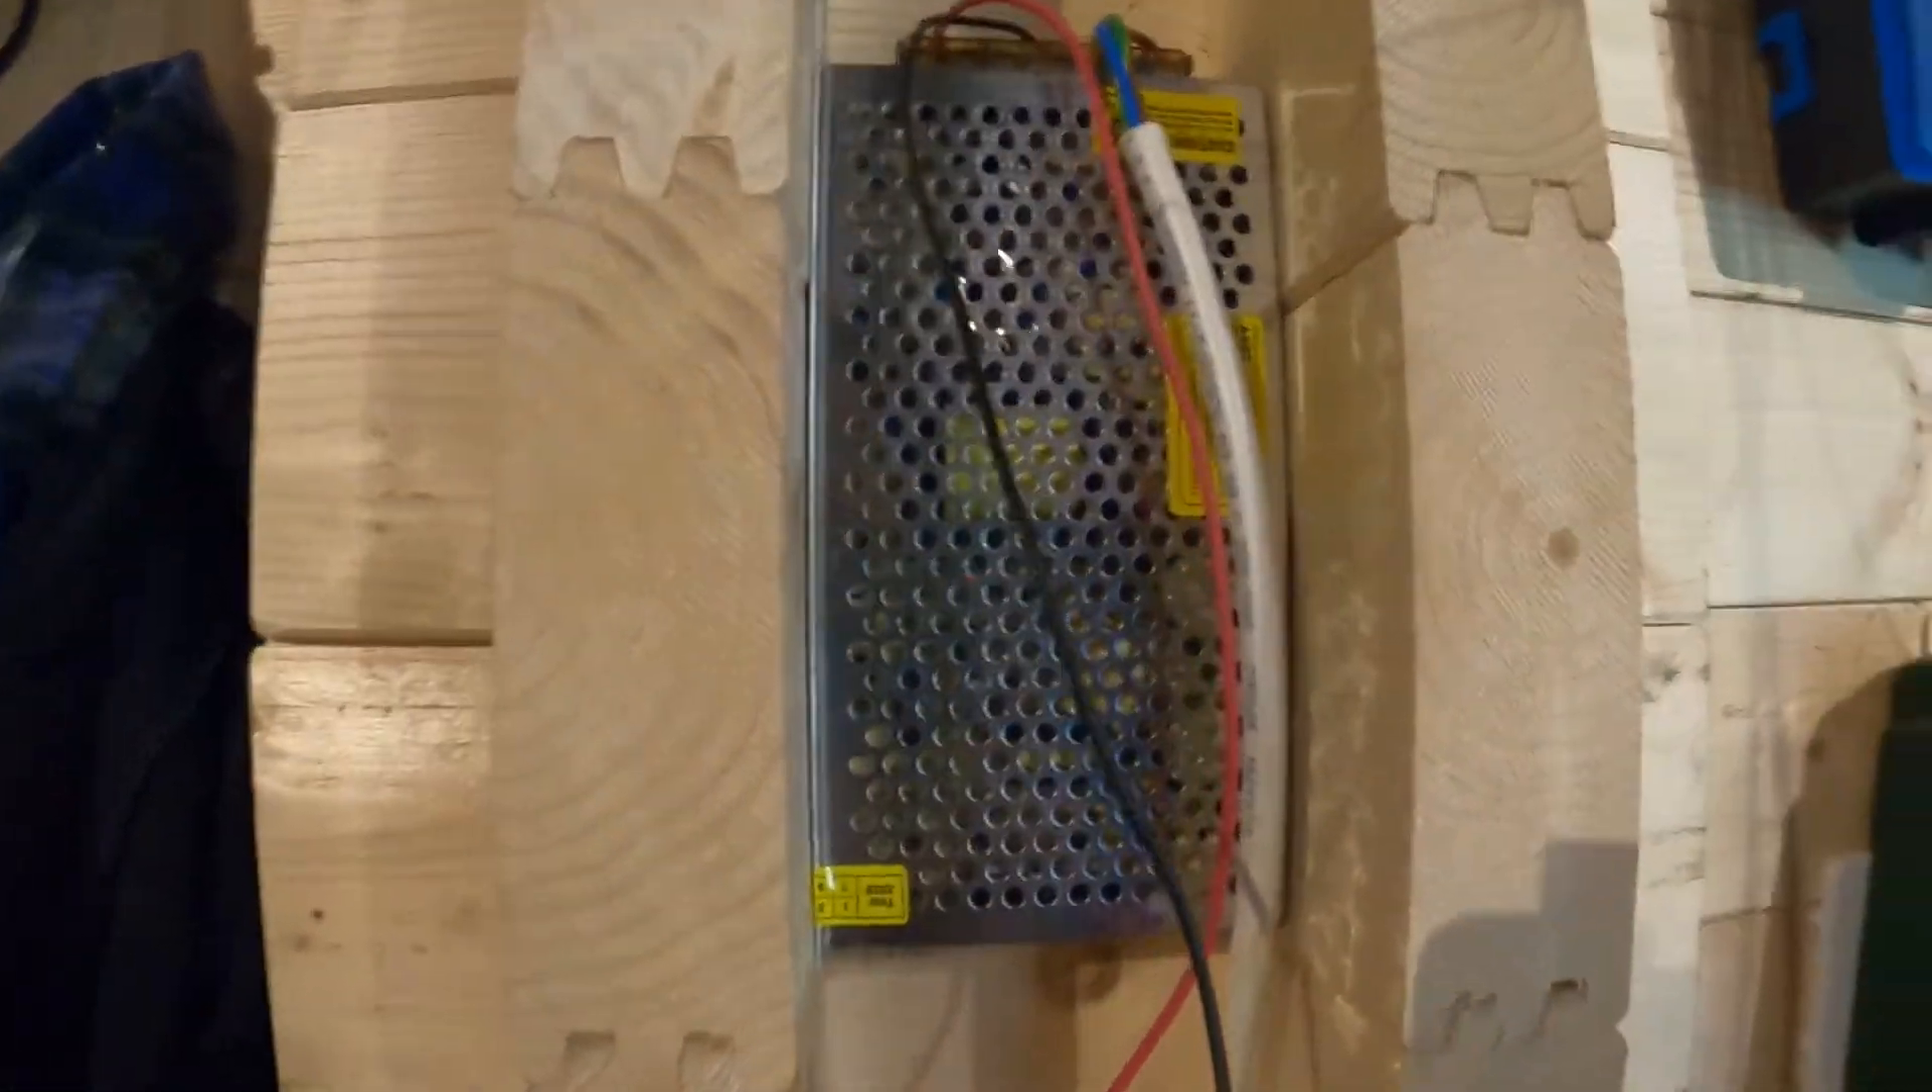I've got the power supply mounted nicely in this gap here.